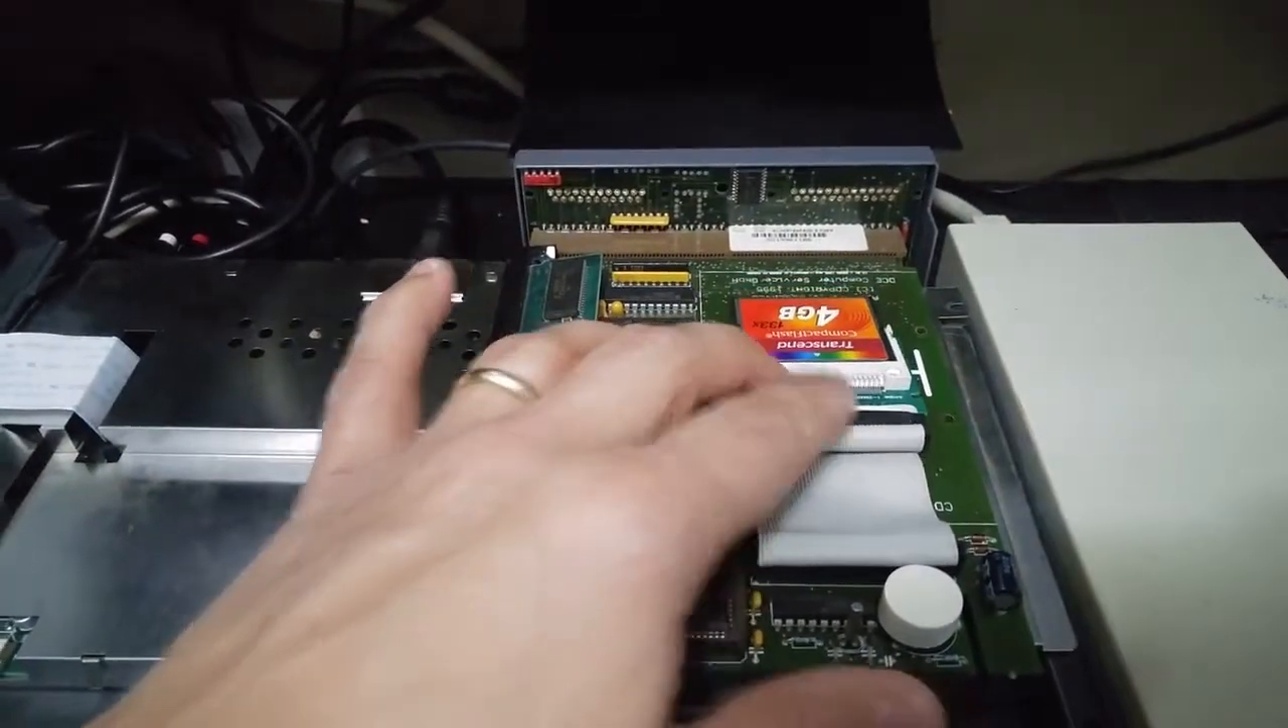Have the new compact flash installed, replacing the hard drive that was in there.